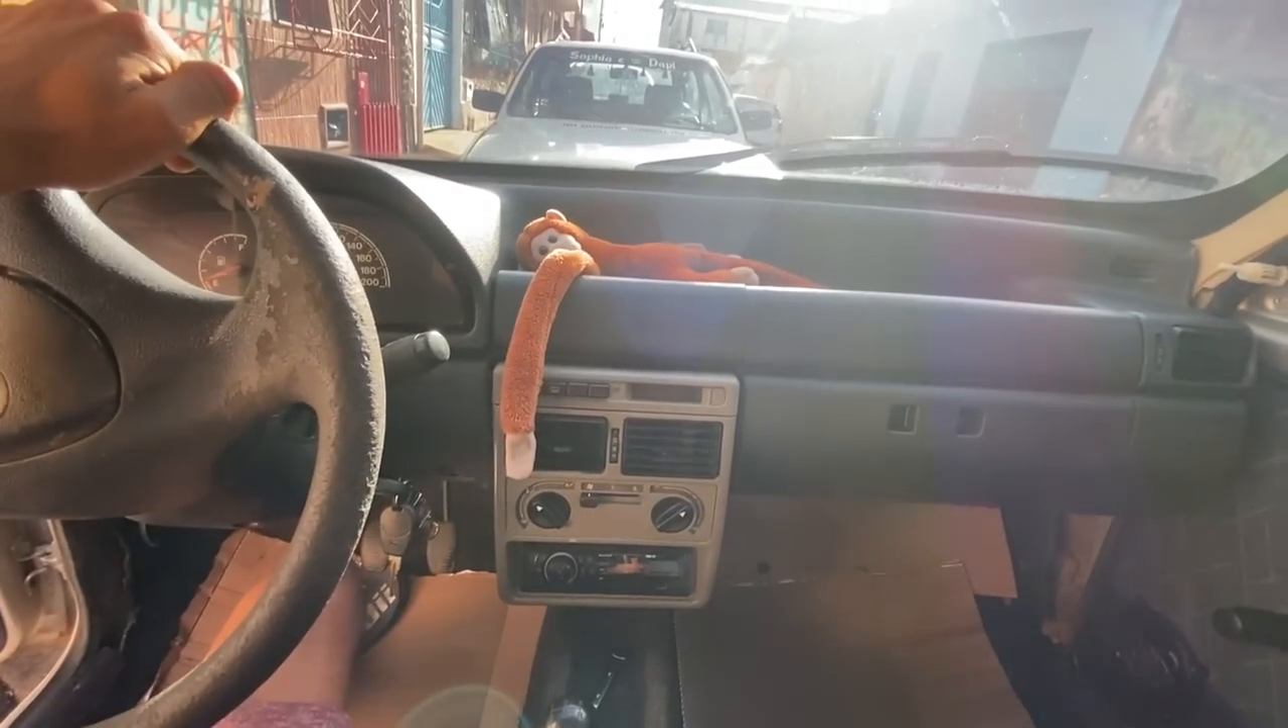Tá aí, o somzinho já tá no local, no local de trabalho dele.